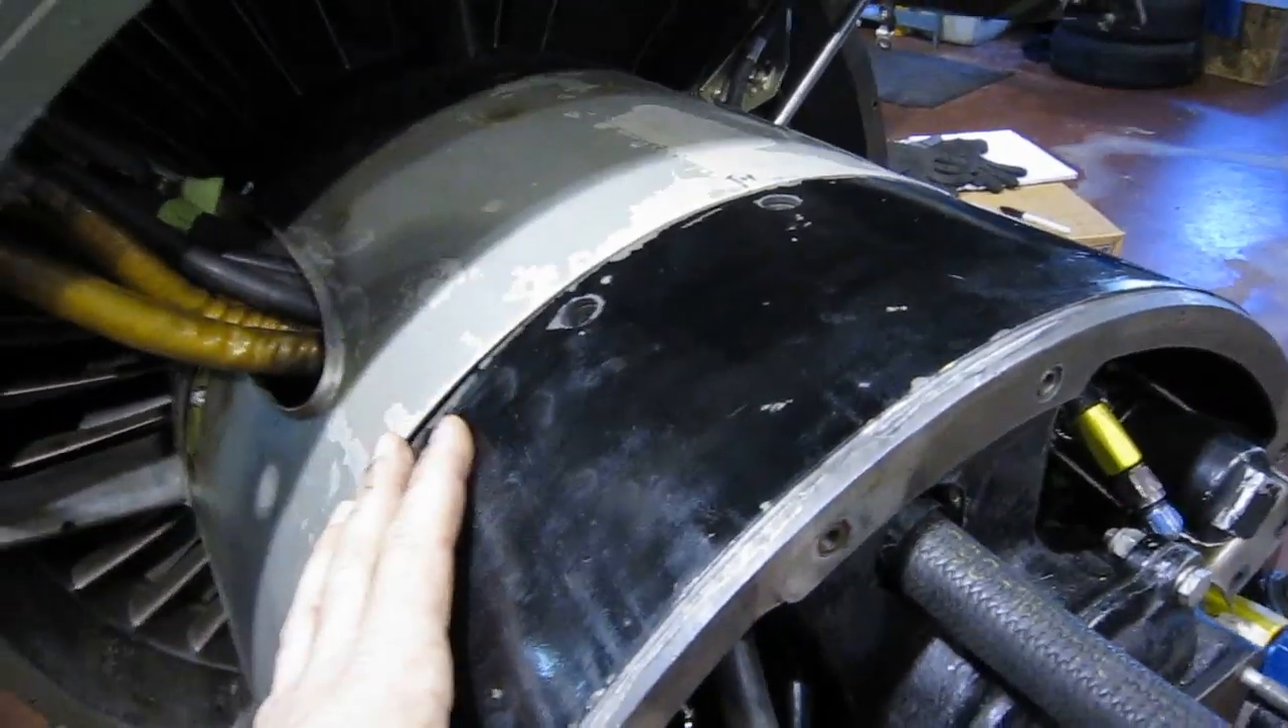And we've got the center fairings in place, not bolted in place.